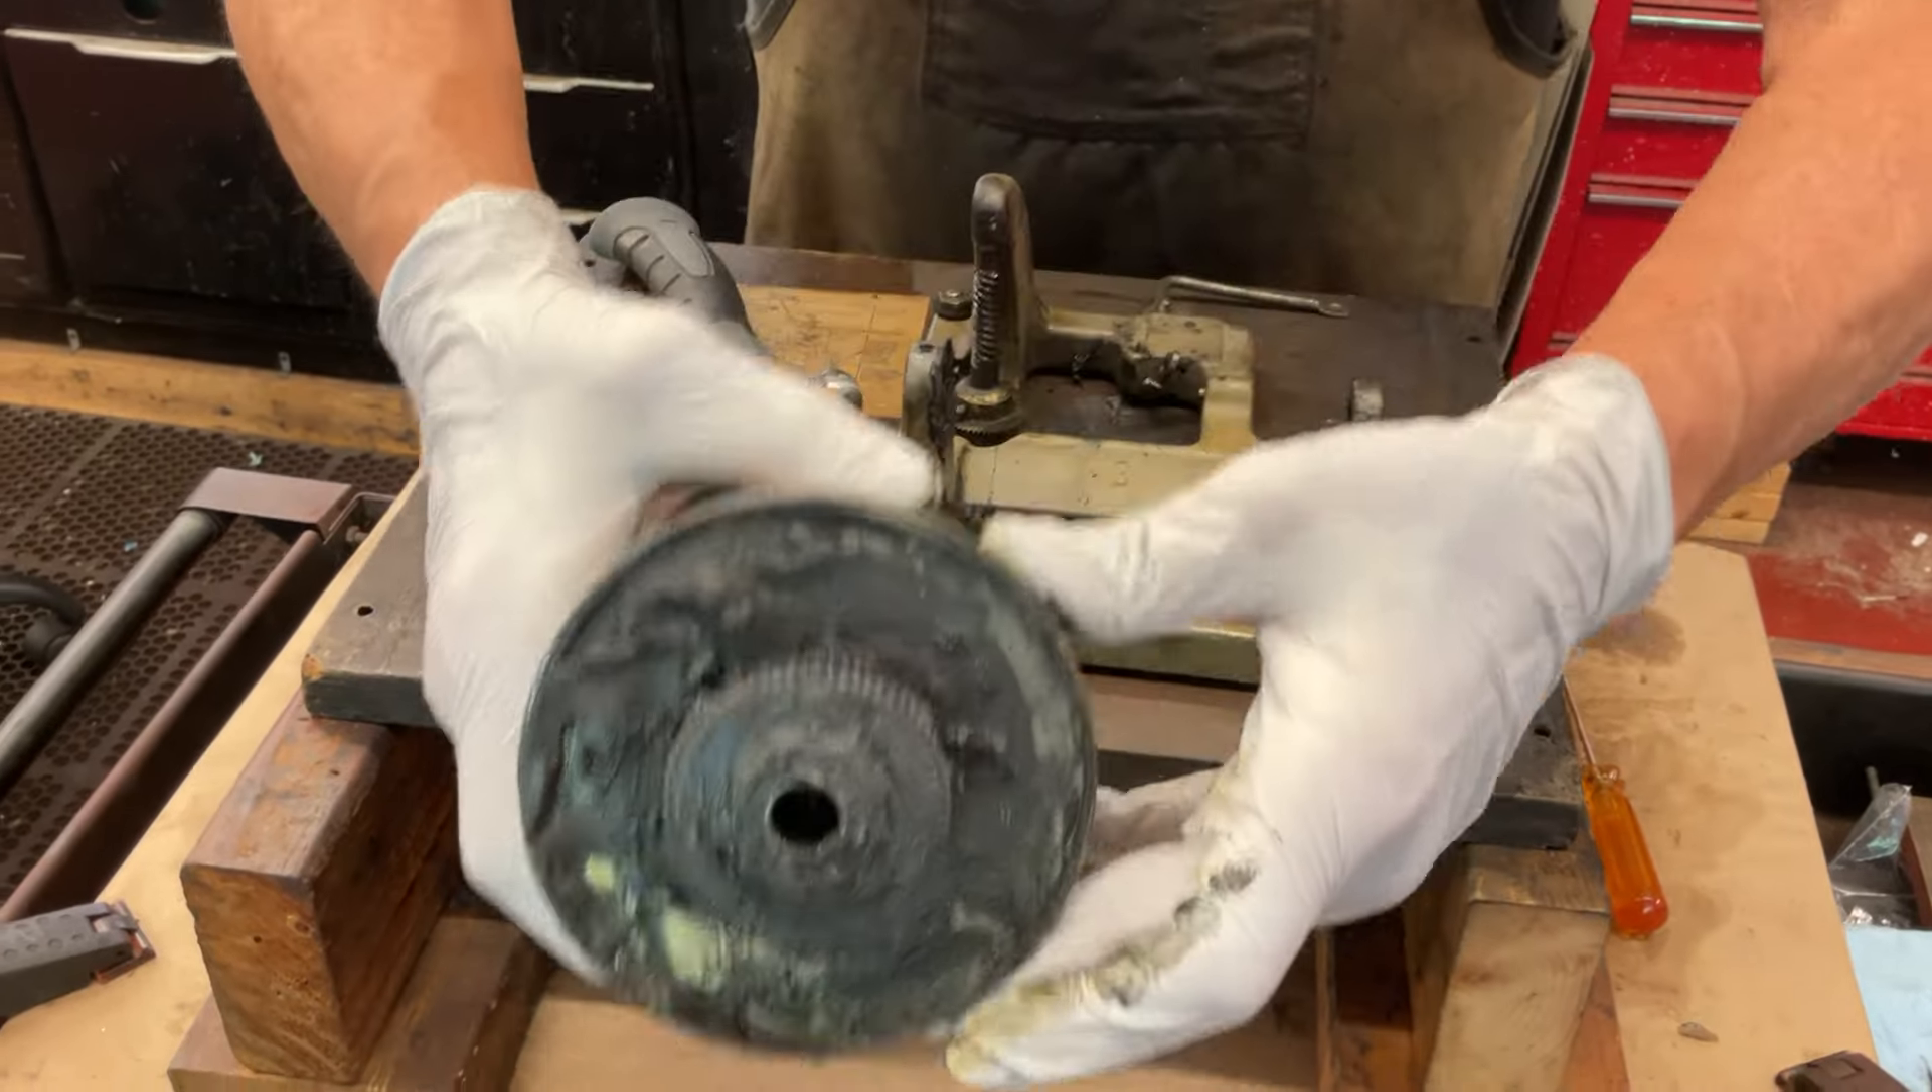Boom, got the spring barrel off.